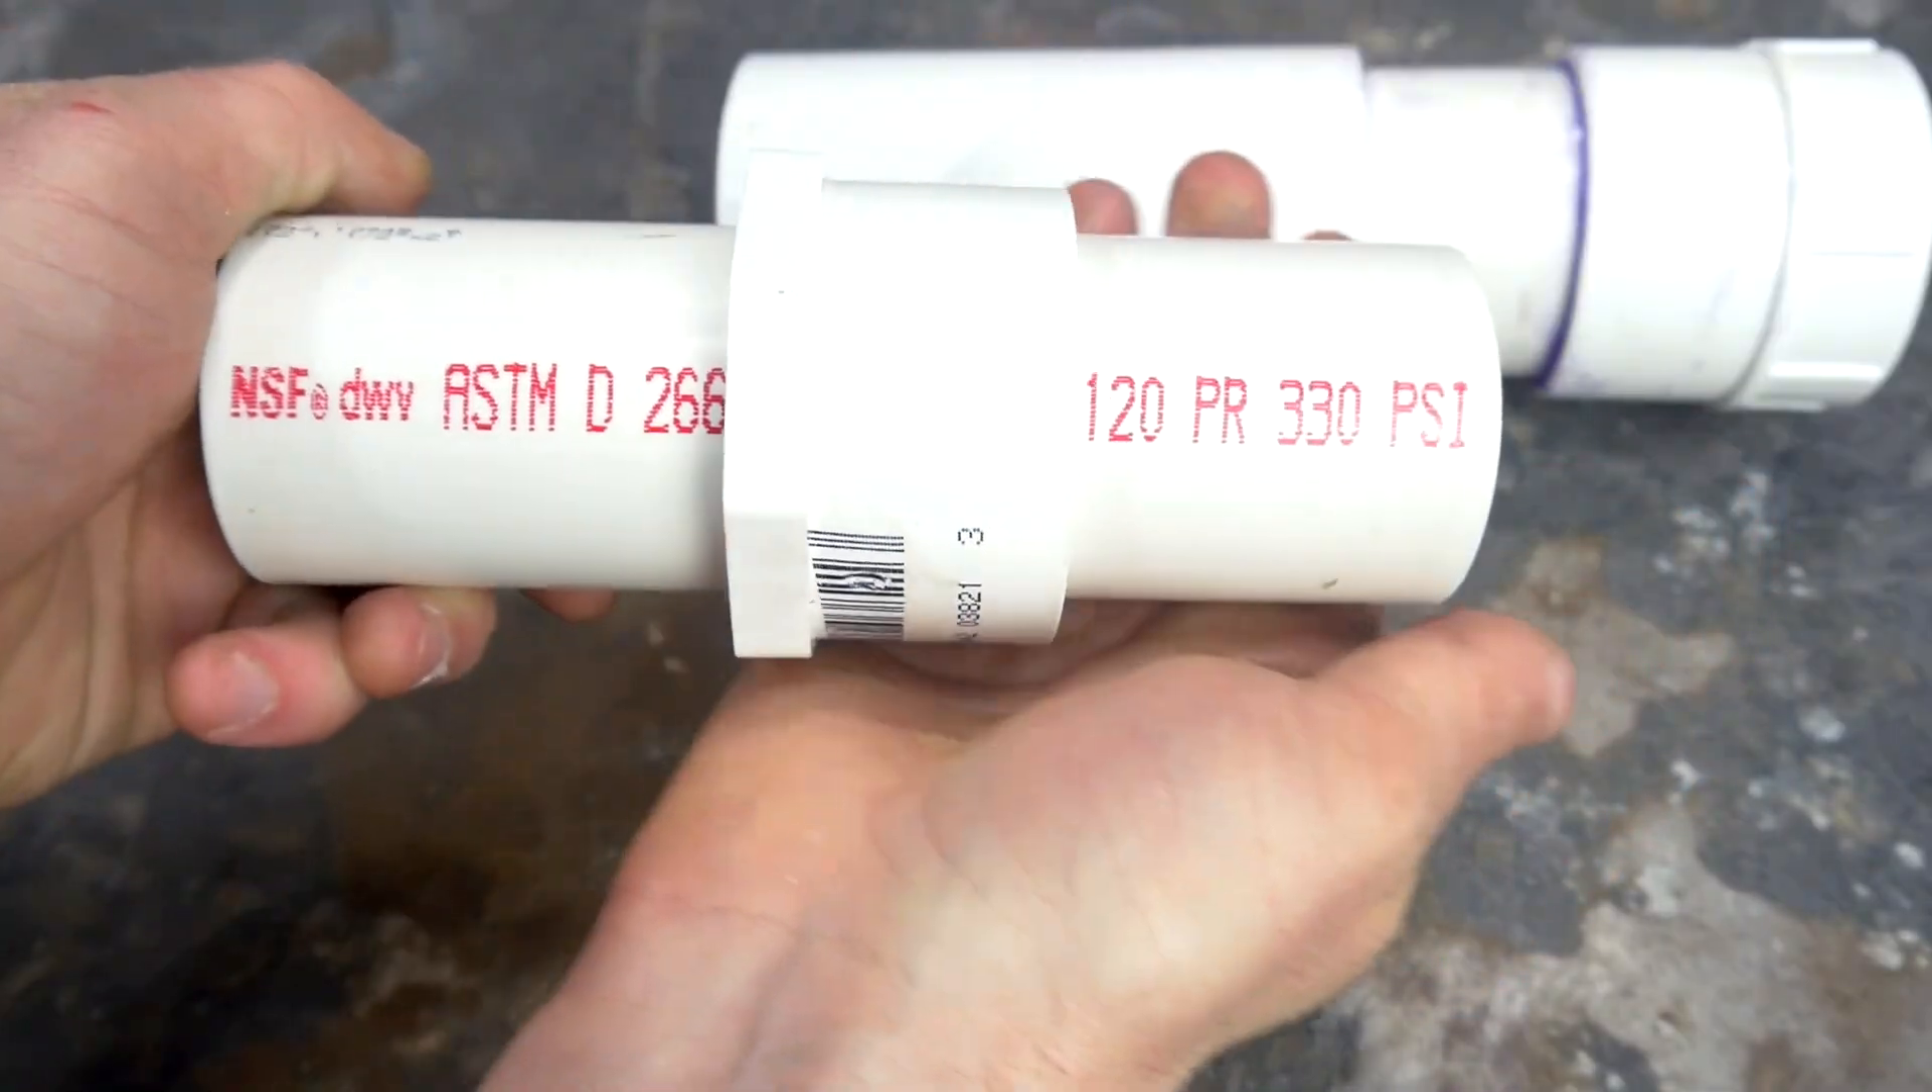With the shoulder removed, a section of 1 .5-inch PVC pipe can pass straight through the fitting.